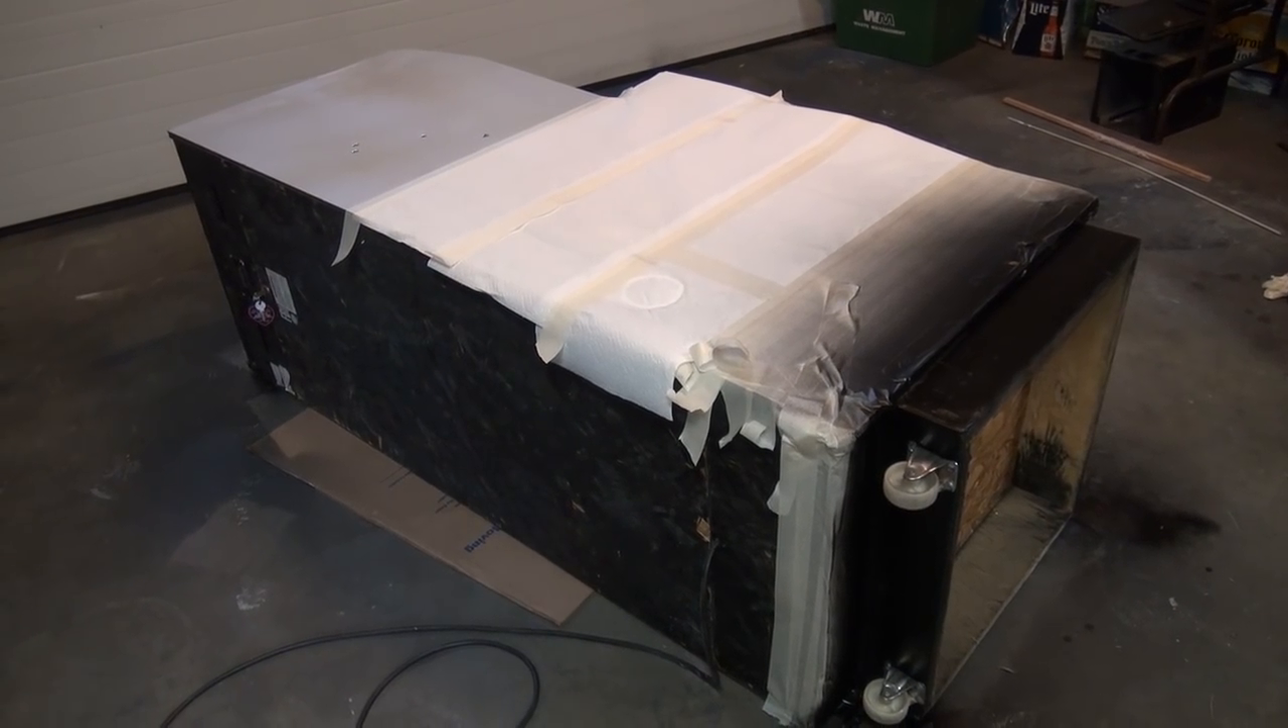All right I got the wheels on.